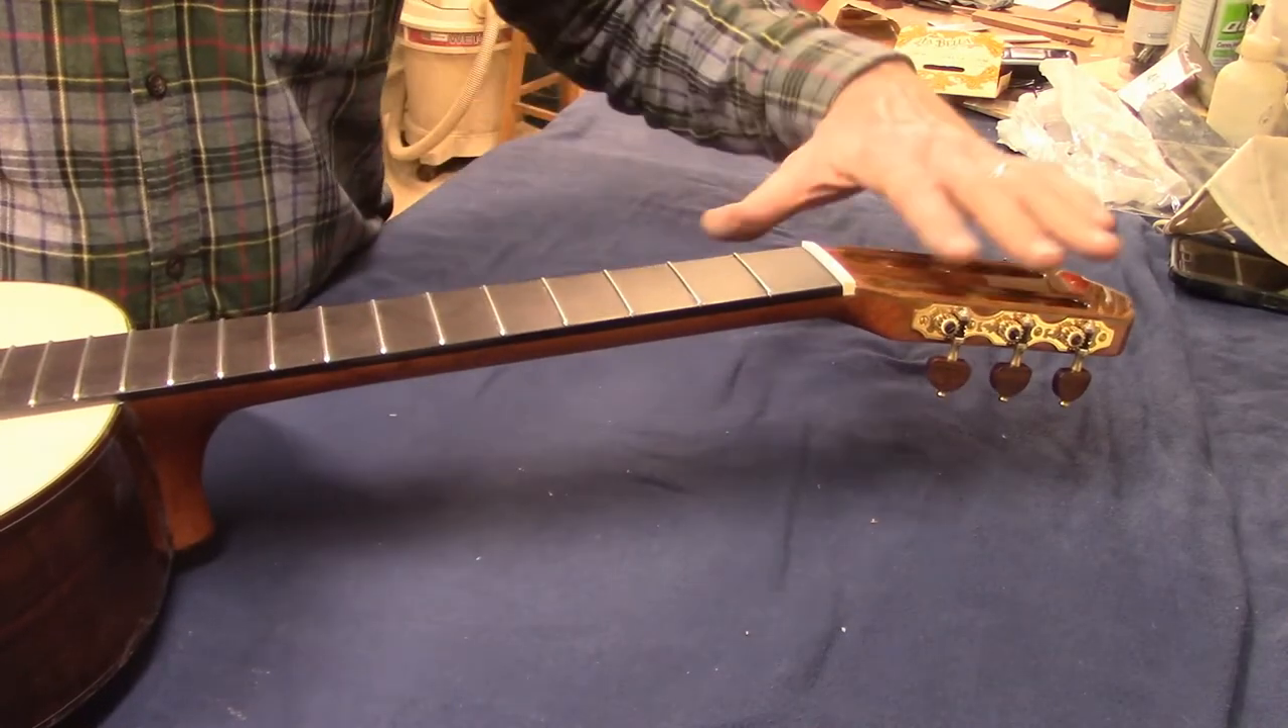Okay, the tuners are on.